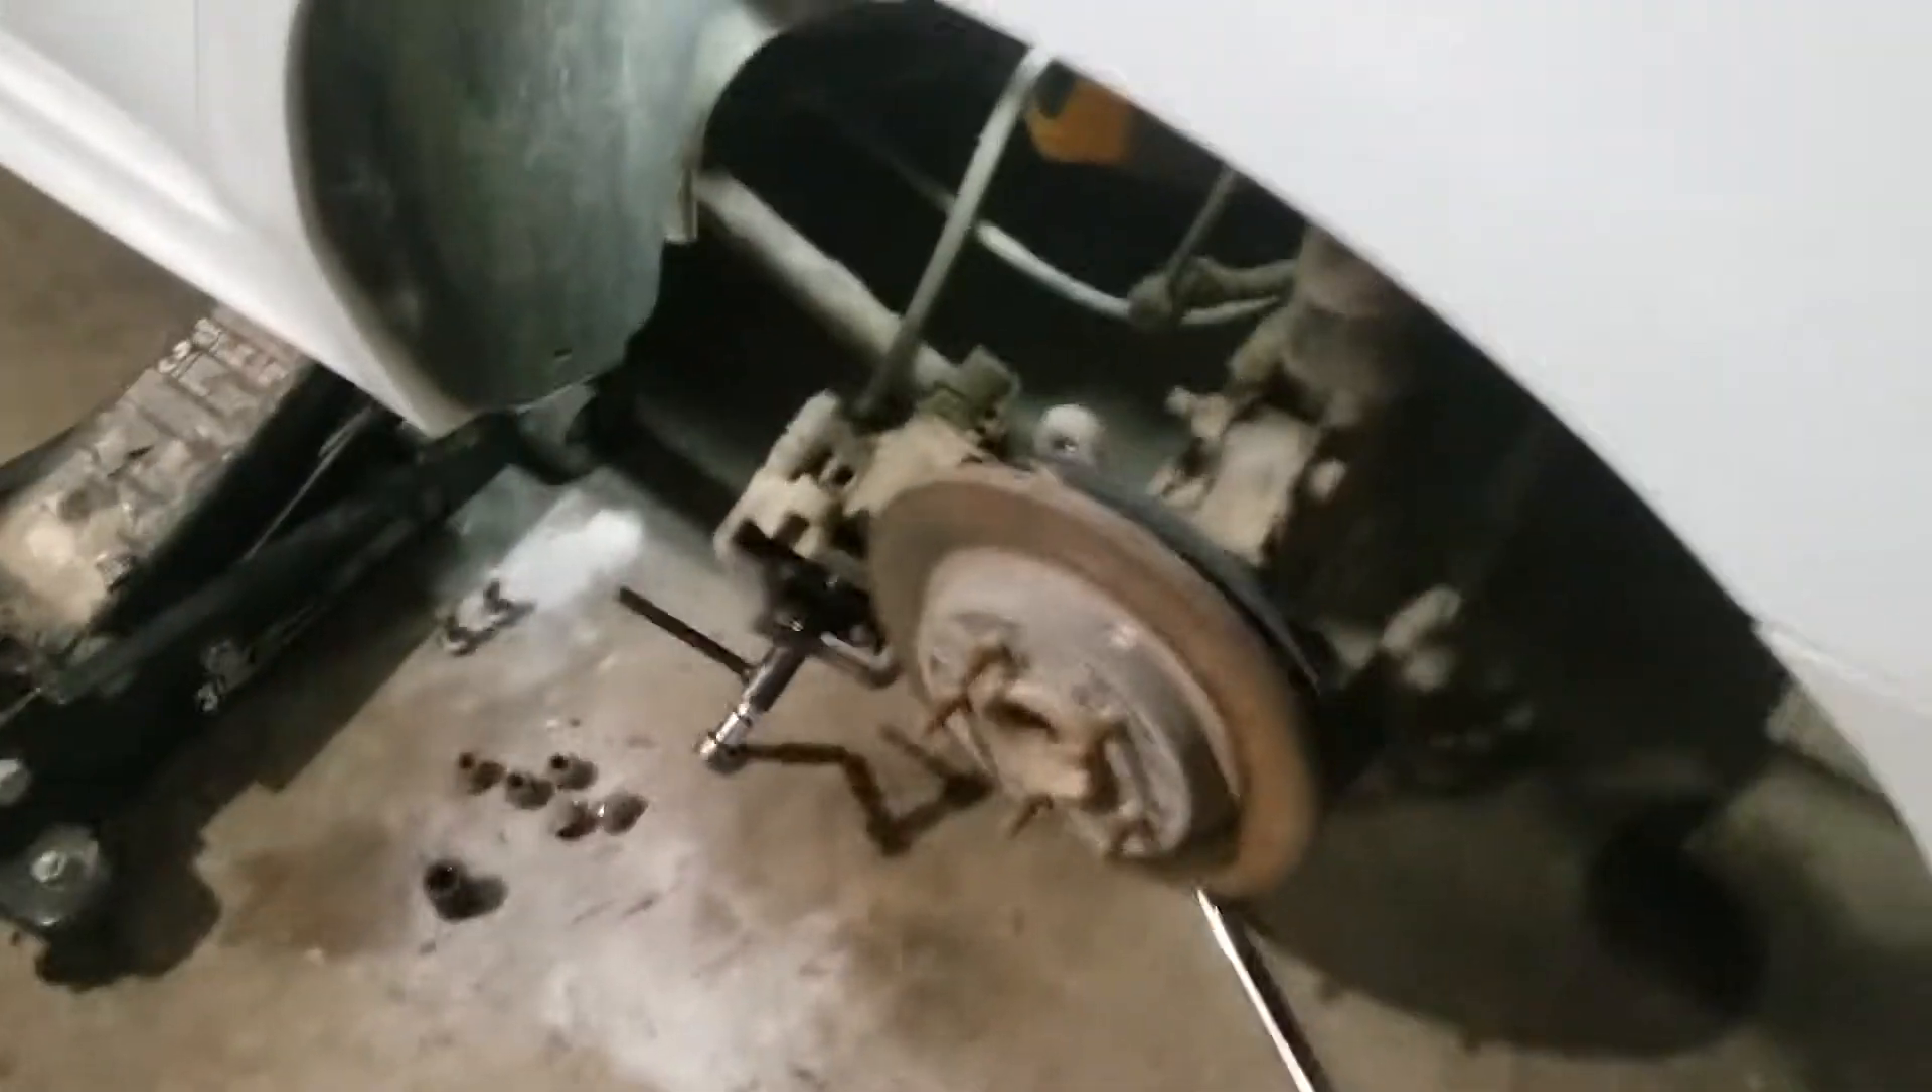Now obviously you can see I took the wheels off already.